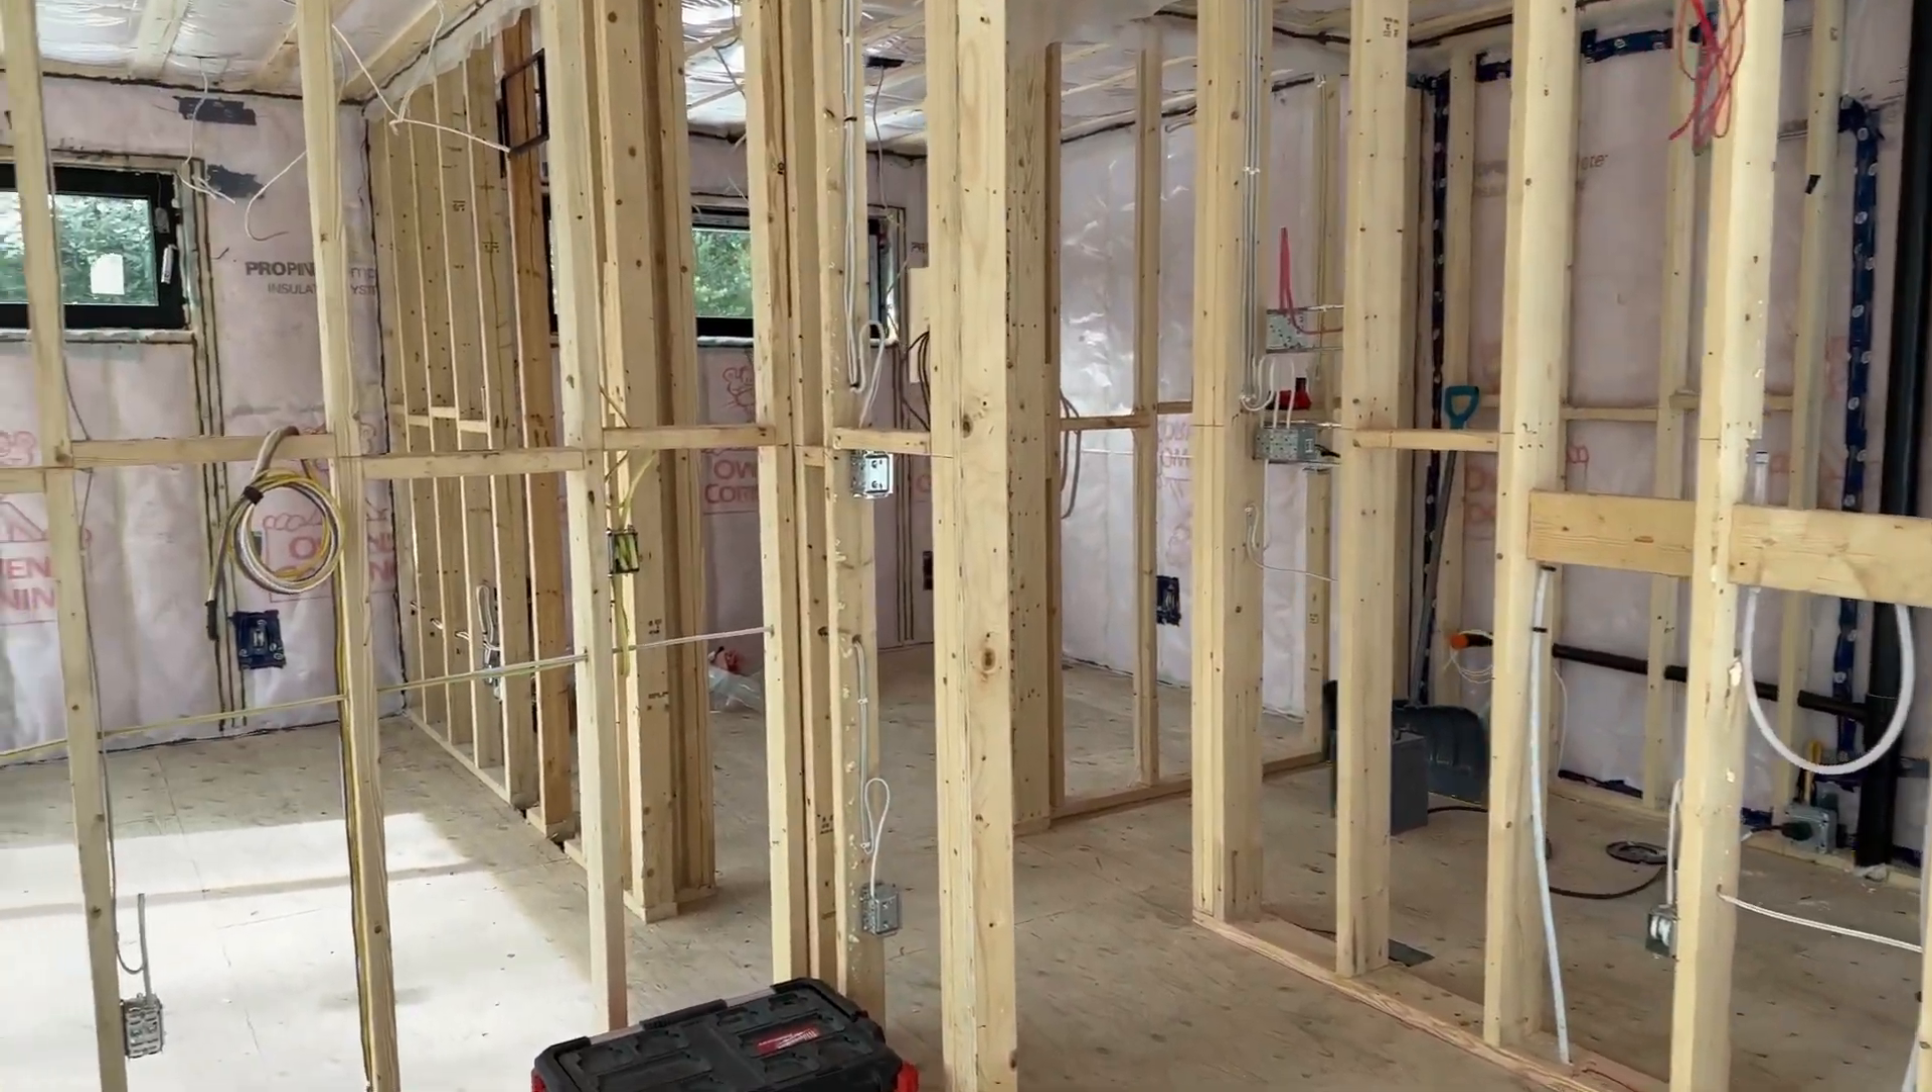This is a bunkie with two small bedrooms above a garage and as you can see all the wires have been pulled and the ceiling and walls have been insulated.